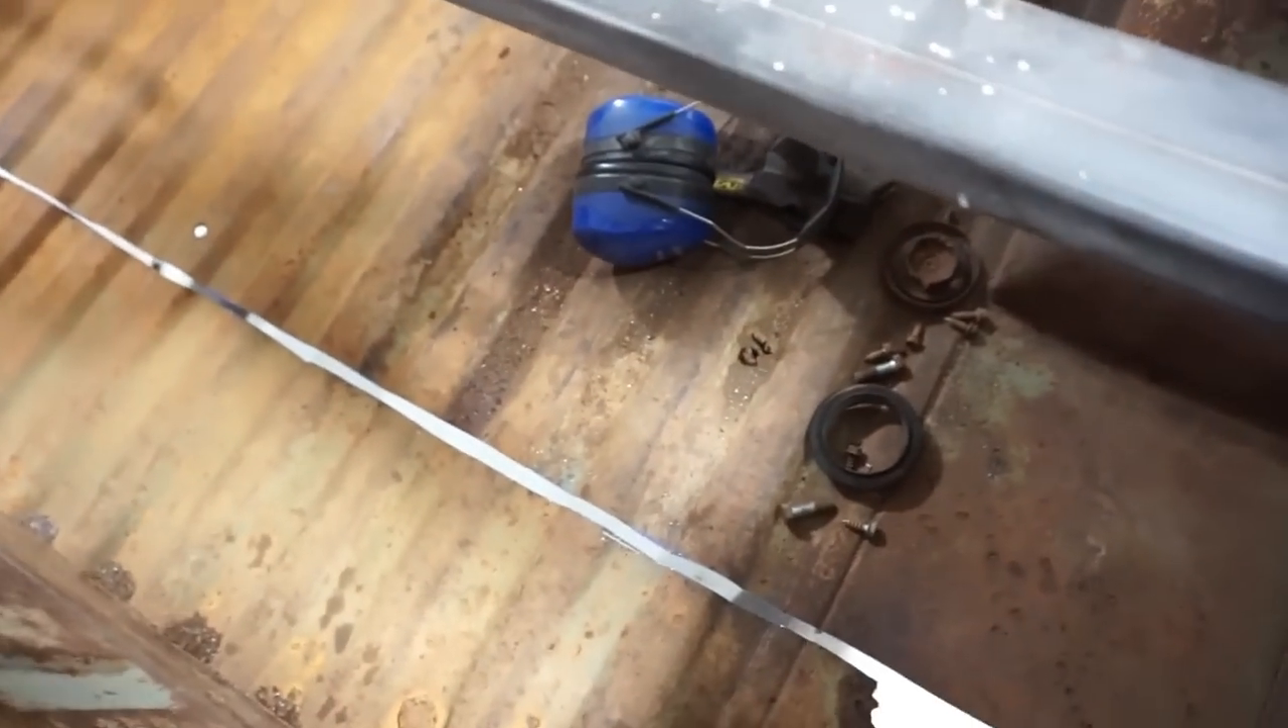That bed floor has got a little bit bigger of a gap in it than I want to see, especially on this end.